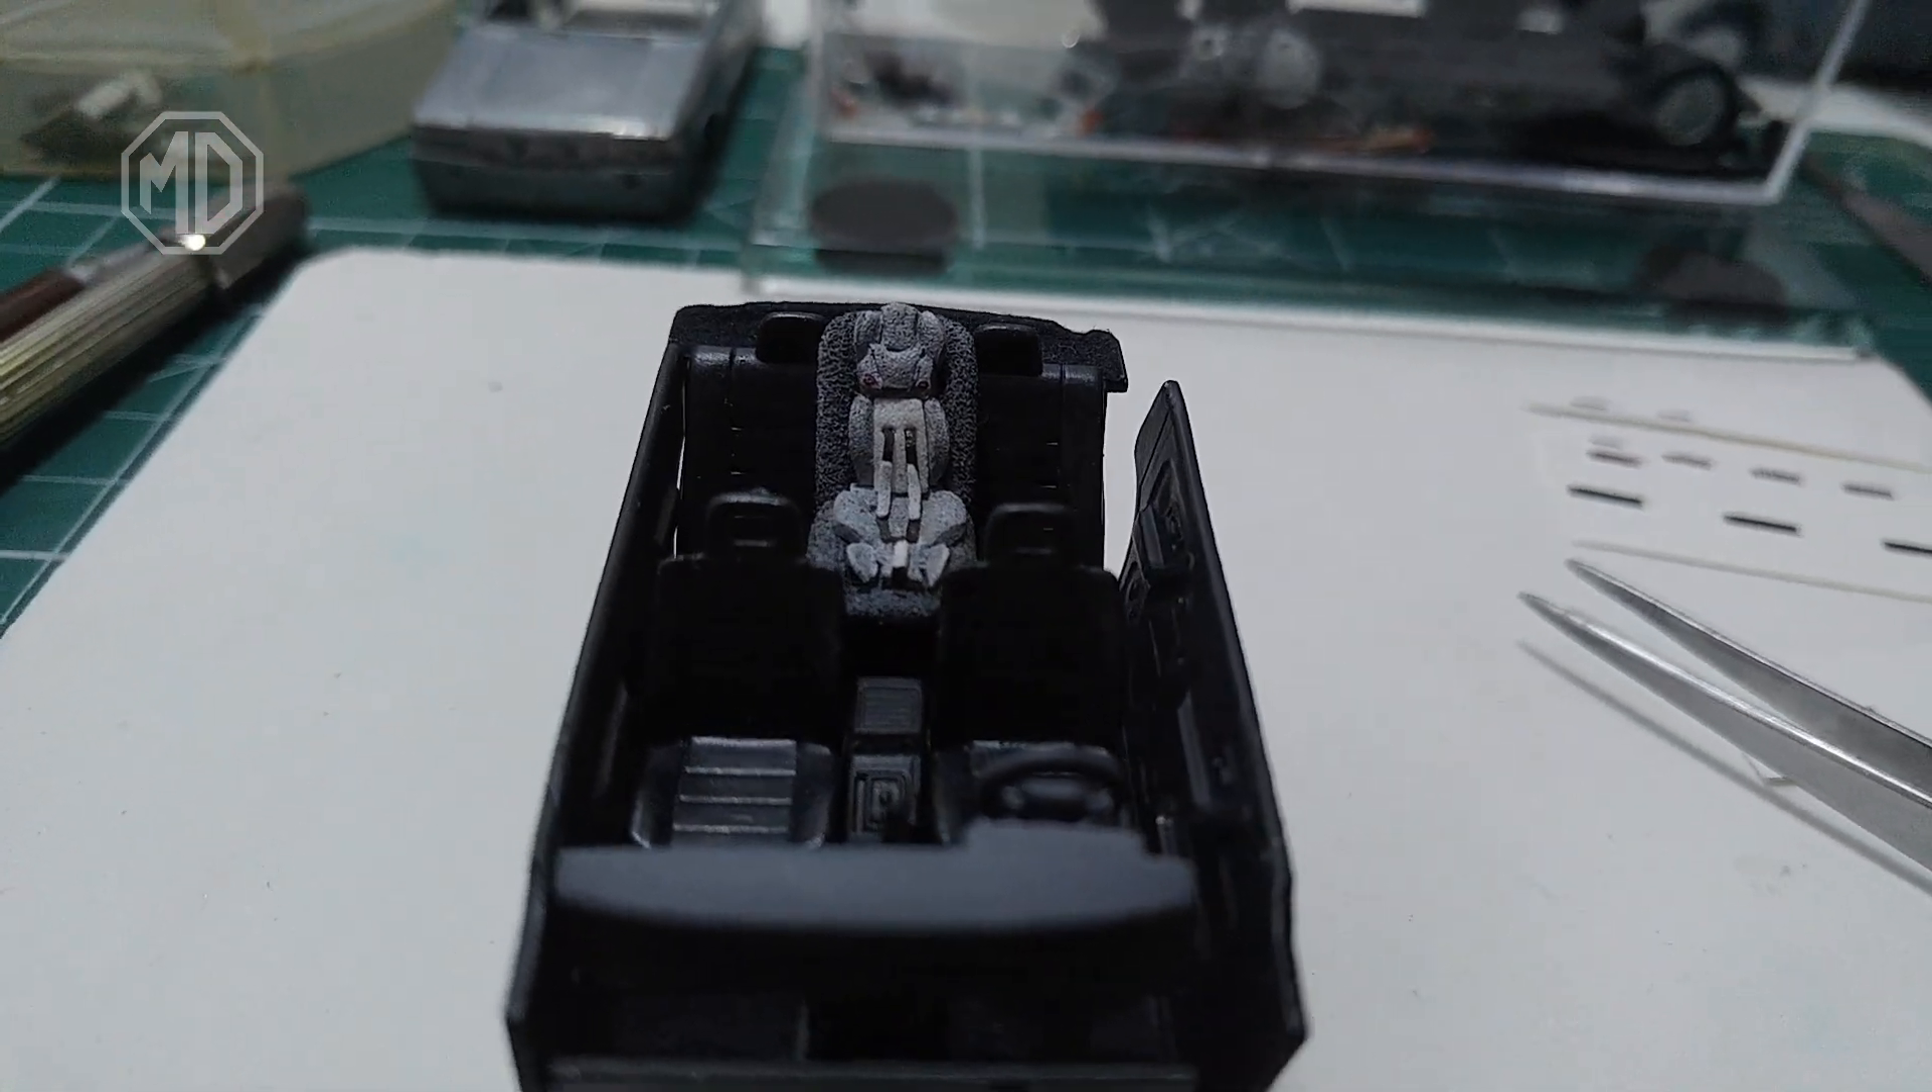O interior está montado, a cadeirinha infantil do banco traseiro foi fixada e ela é a cereja do bolo deste interior.